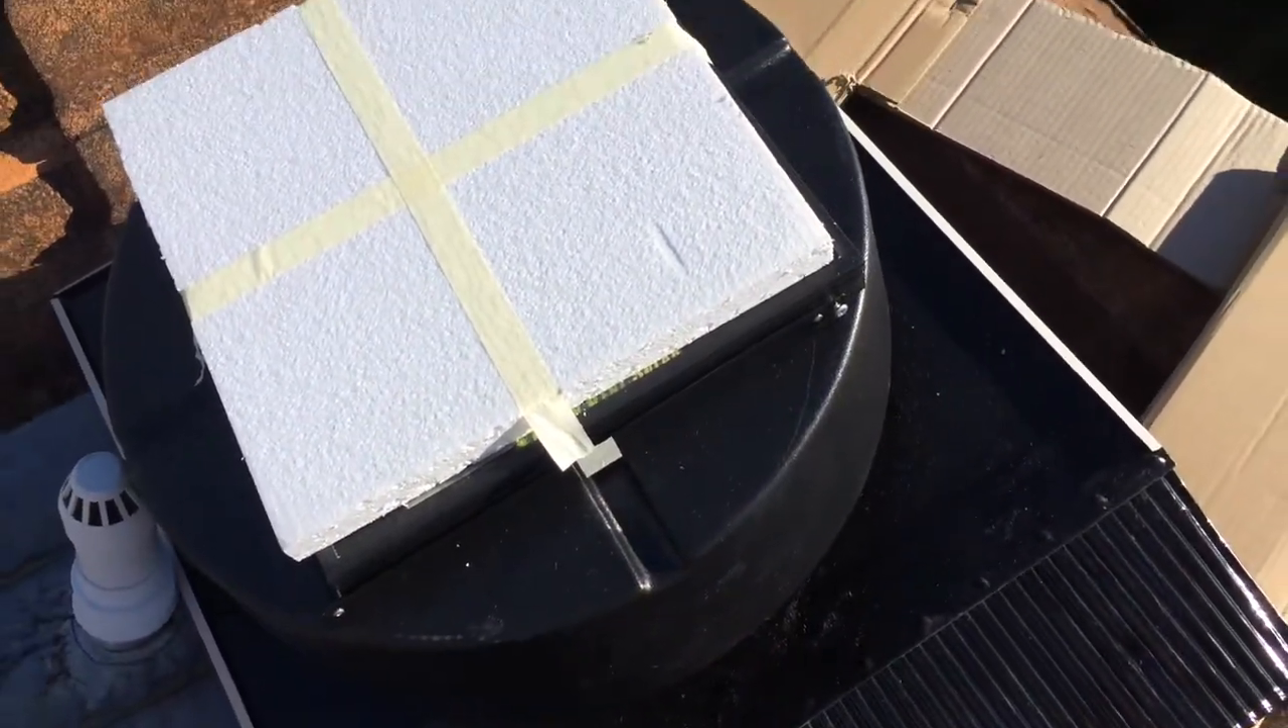I haven't taken the solar panel cover off yet.